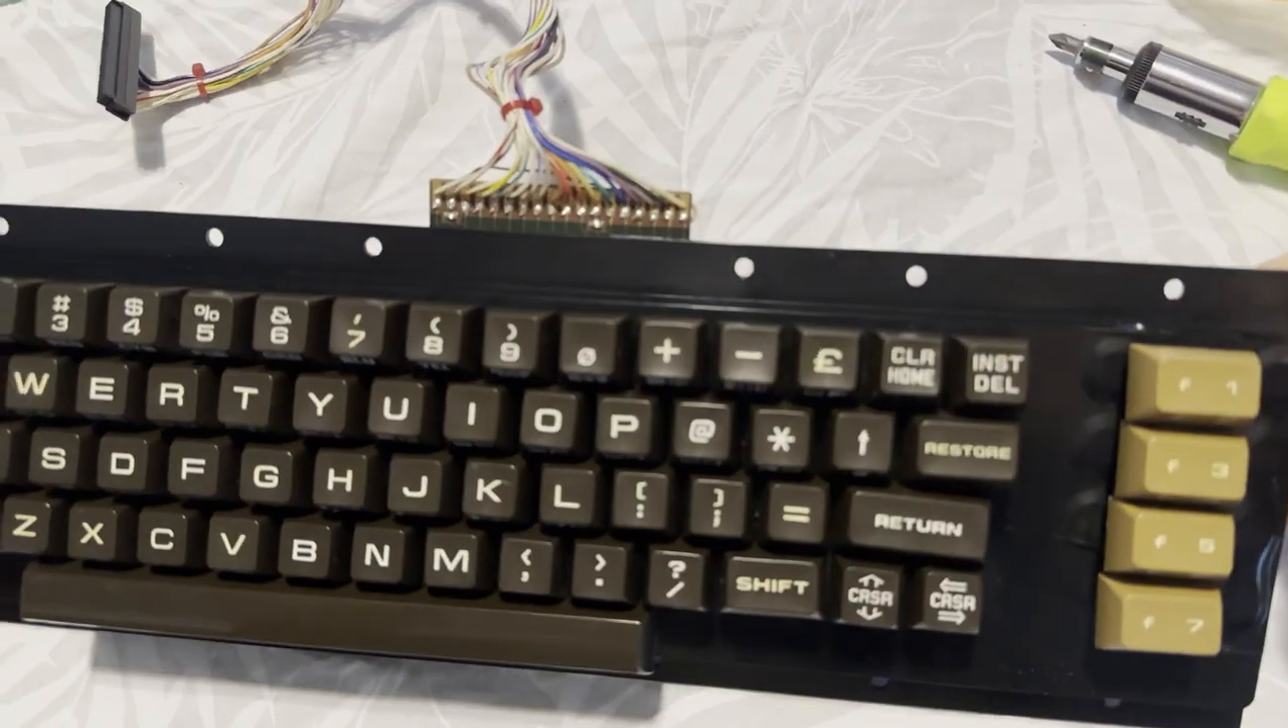Rather than give you another boring key montage, I've got the keyboard reassembled and it is looking much better.